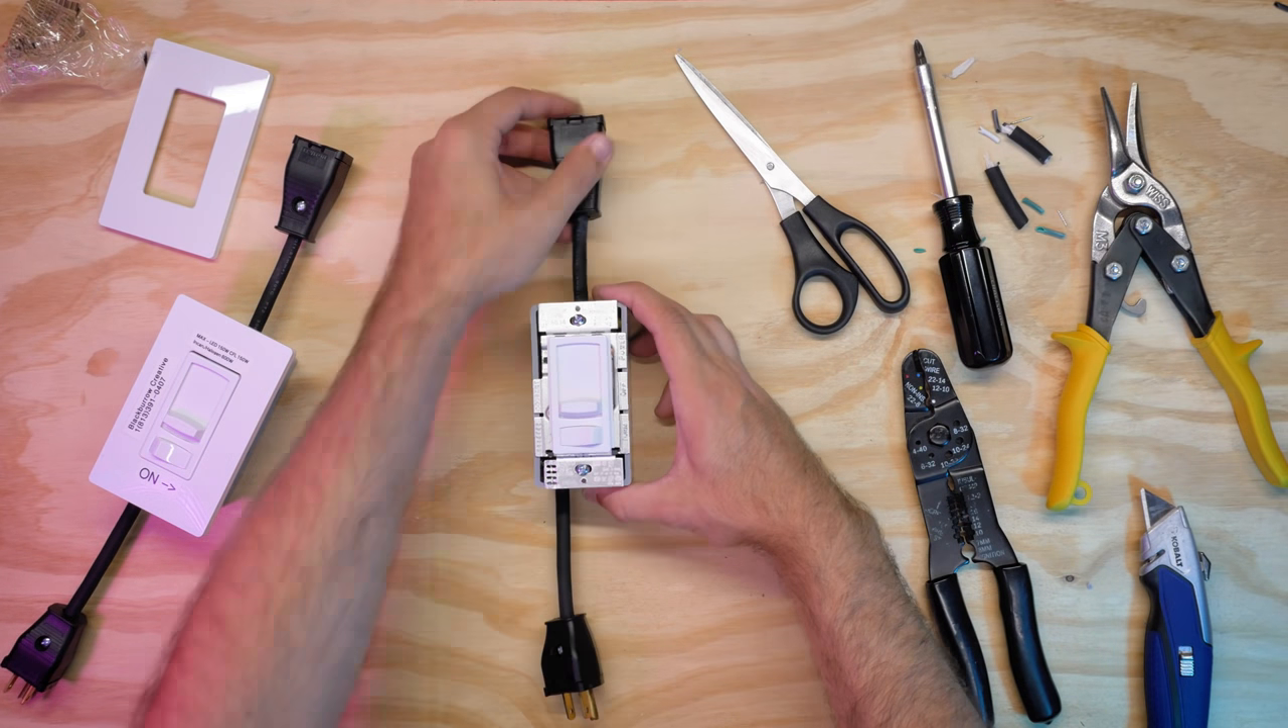And except for the wall plate, we're done.